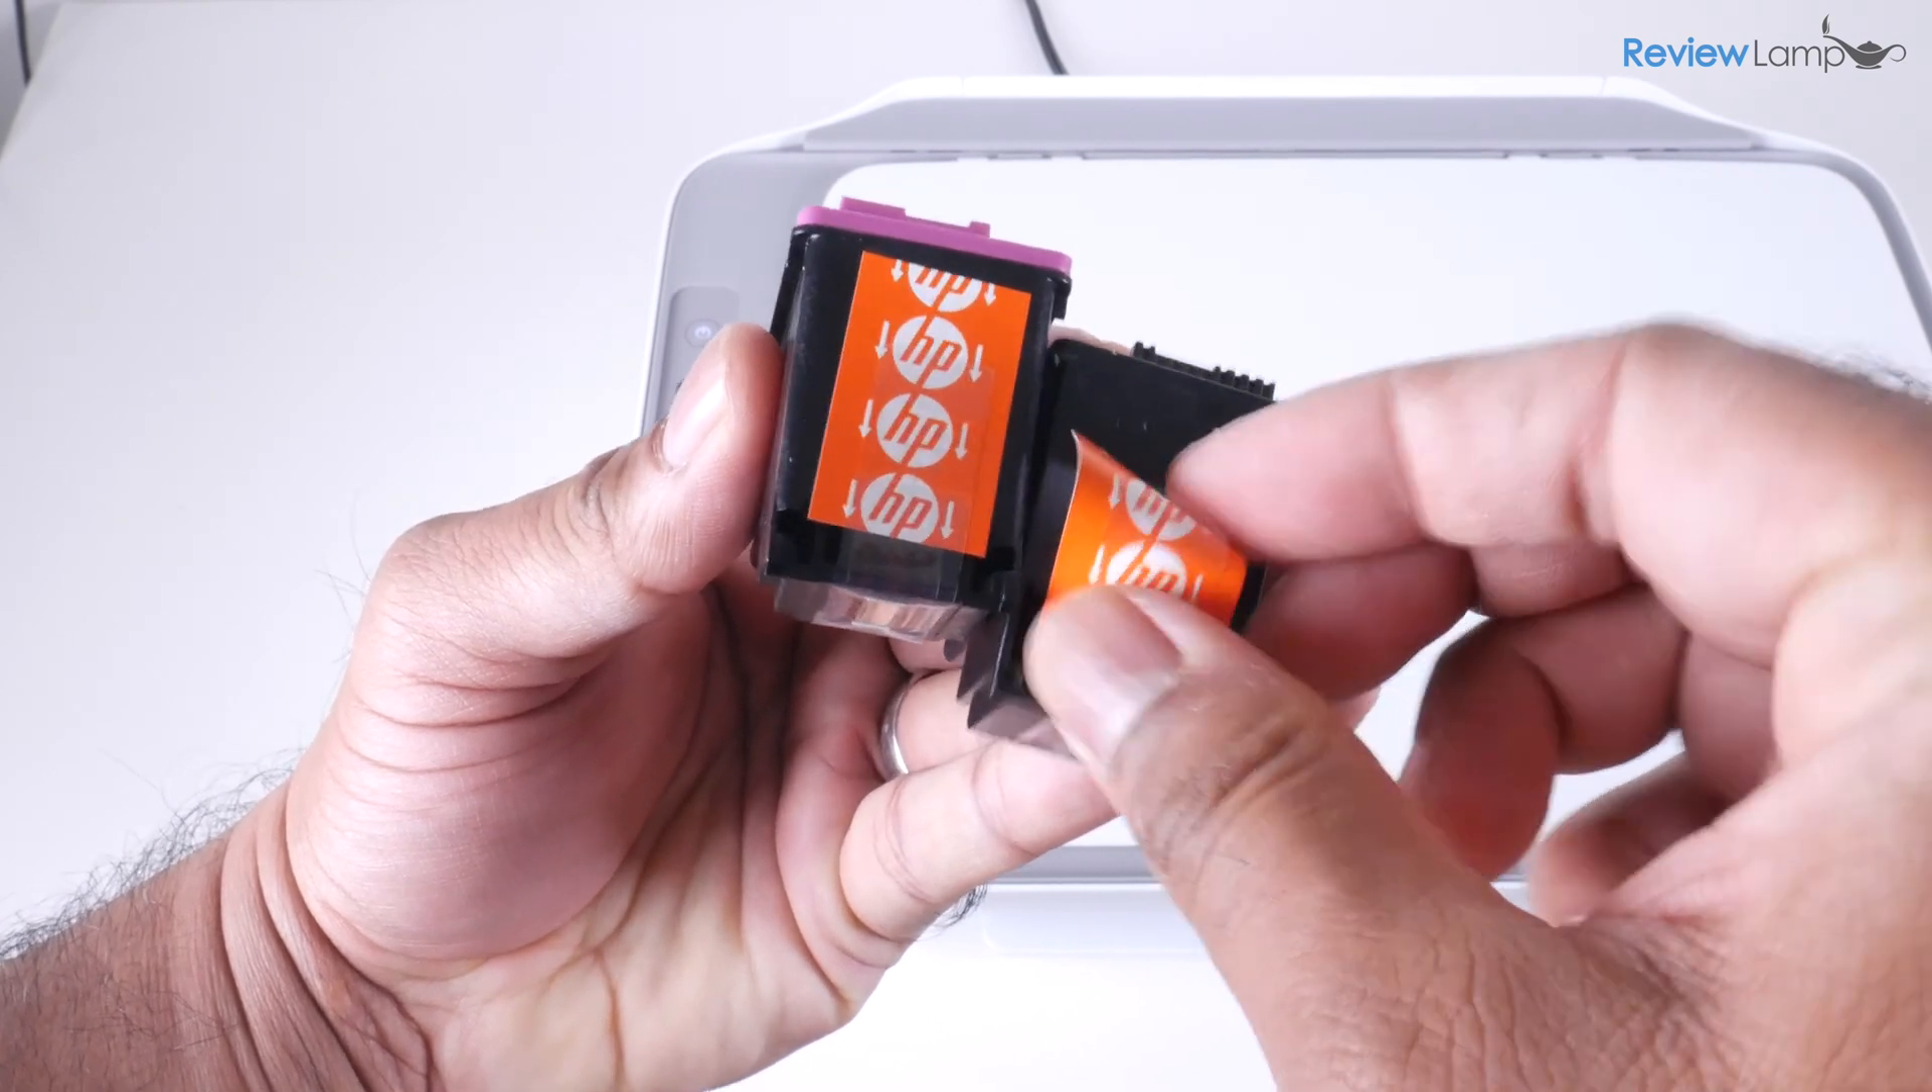Now I've removed their outer plastic packaging. However, I still need to remove these pieces of protective tape that are on their print heads by pulling down on those orange tabs.